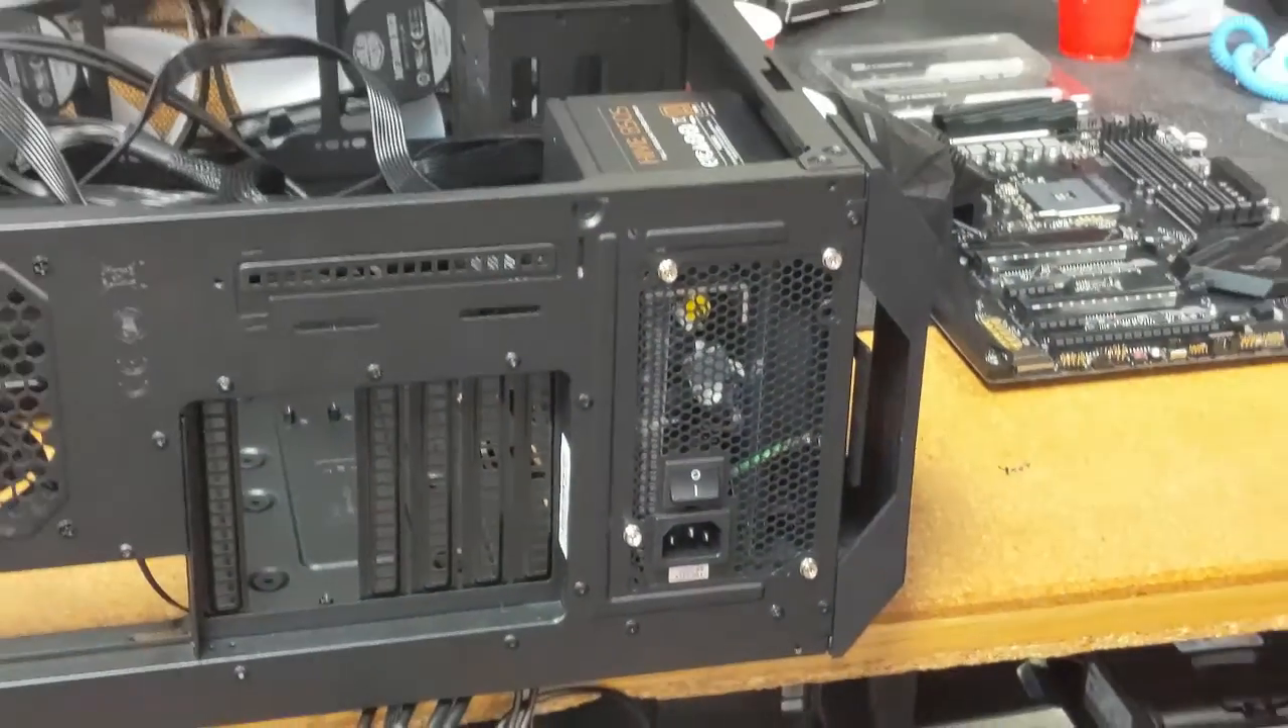All right, so the power supply is now installed into the case.